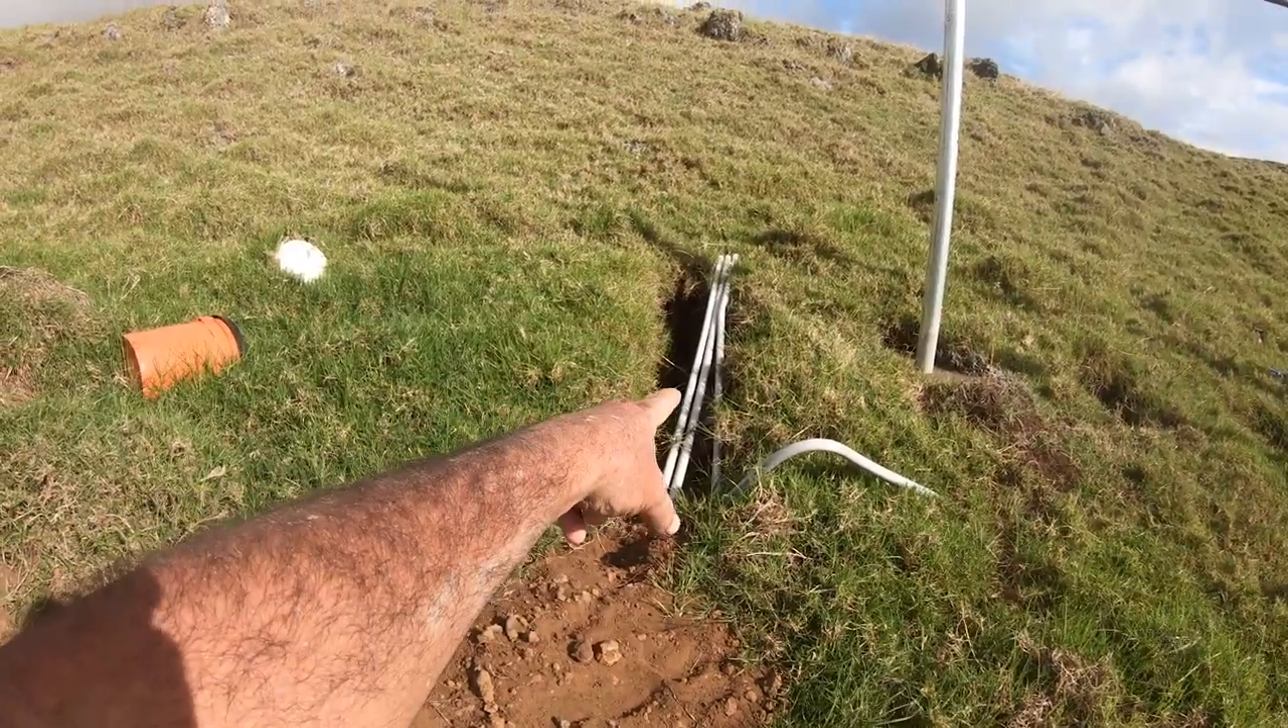See, here's all the conduit. I got to finish covering up this pipe.